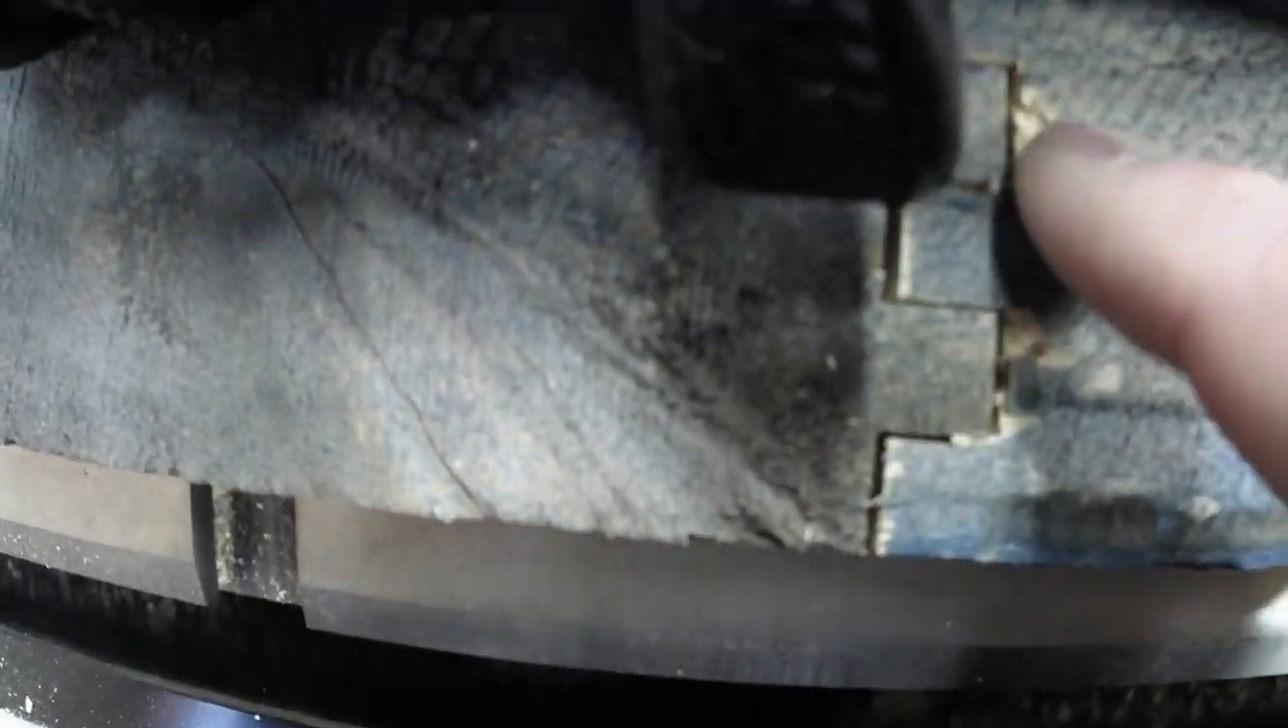All right, well, I have a little issues with the box joint there. As you can see, it's not closing in. We've got some serious gaps there.